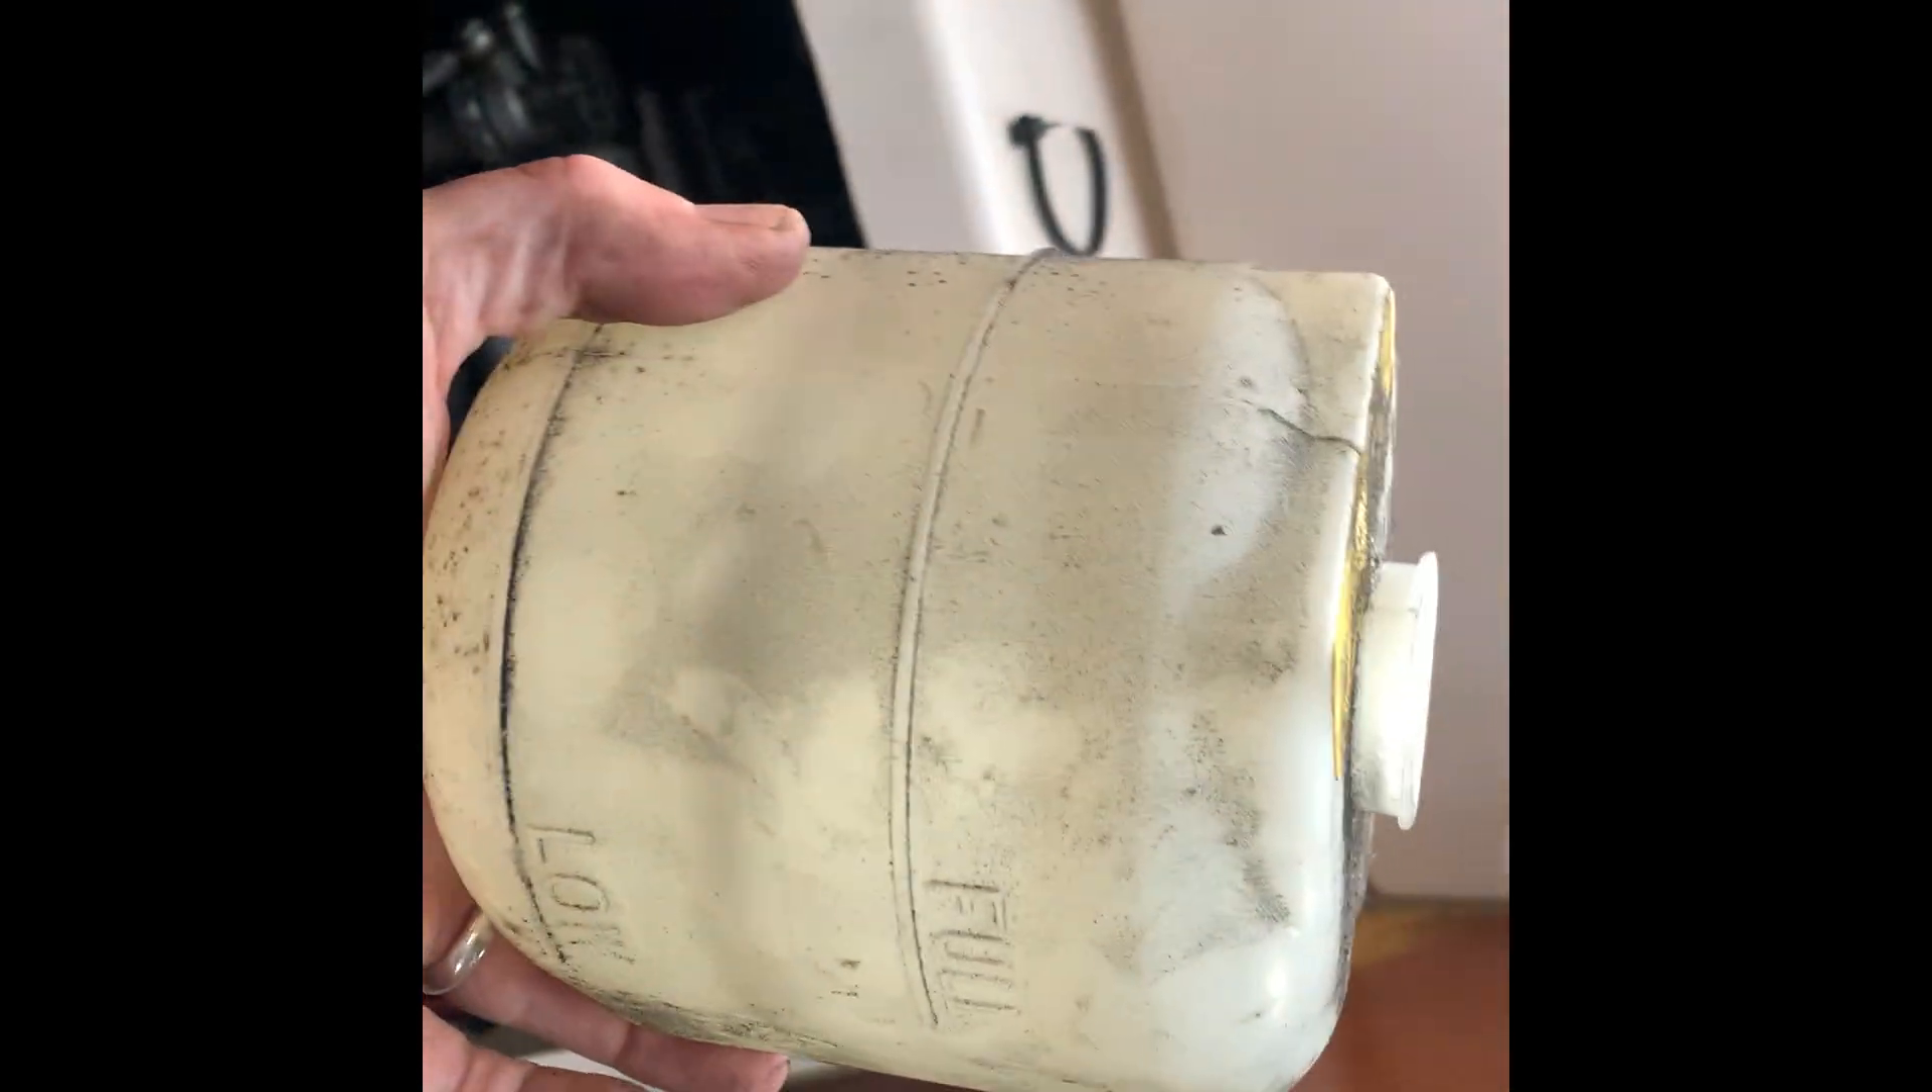All right, I took off the reservoir and glad I did.